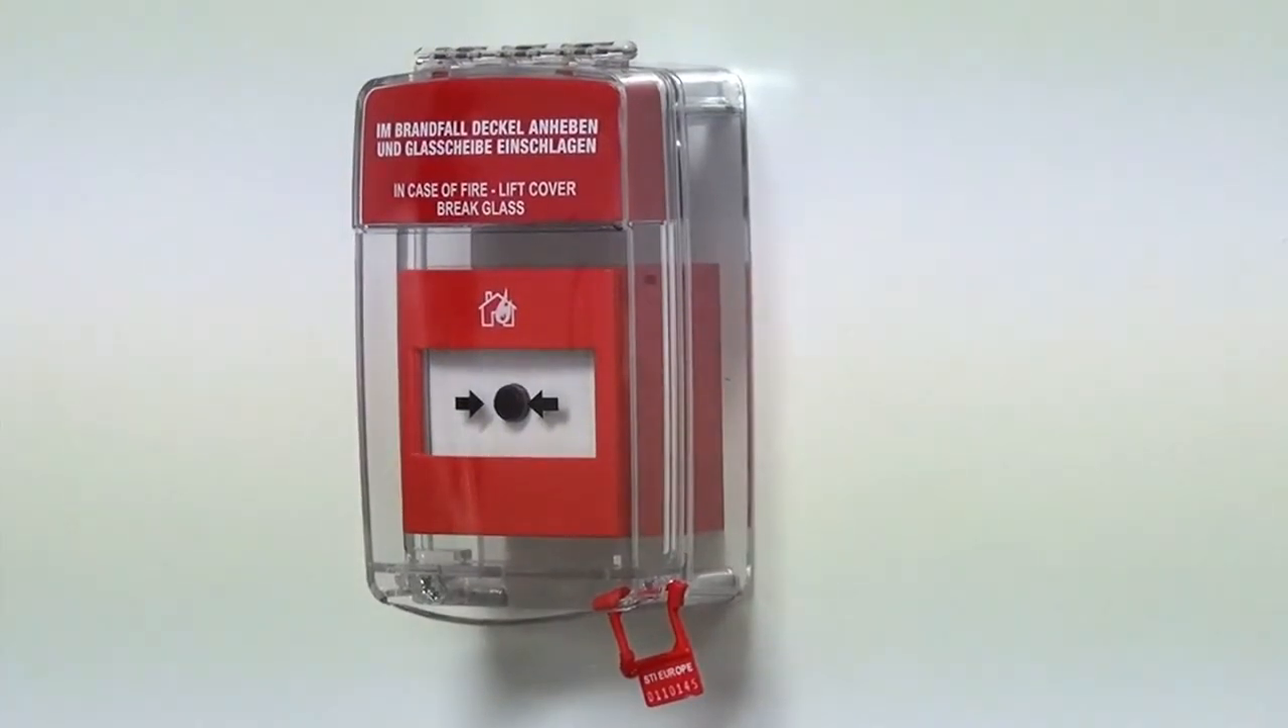And now you have successfully installed your surface mount Eurostopper.